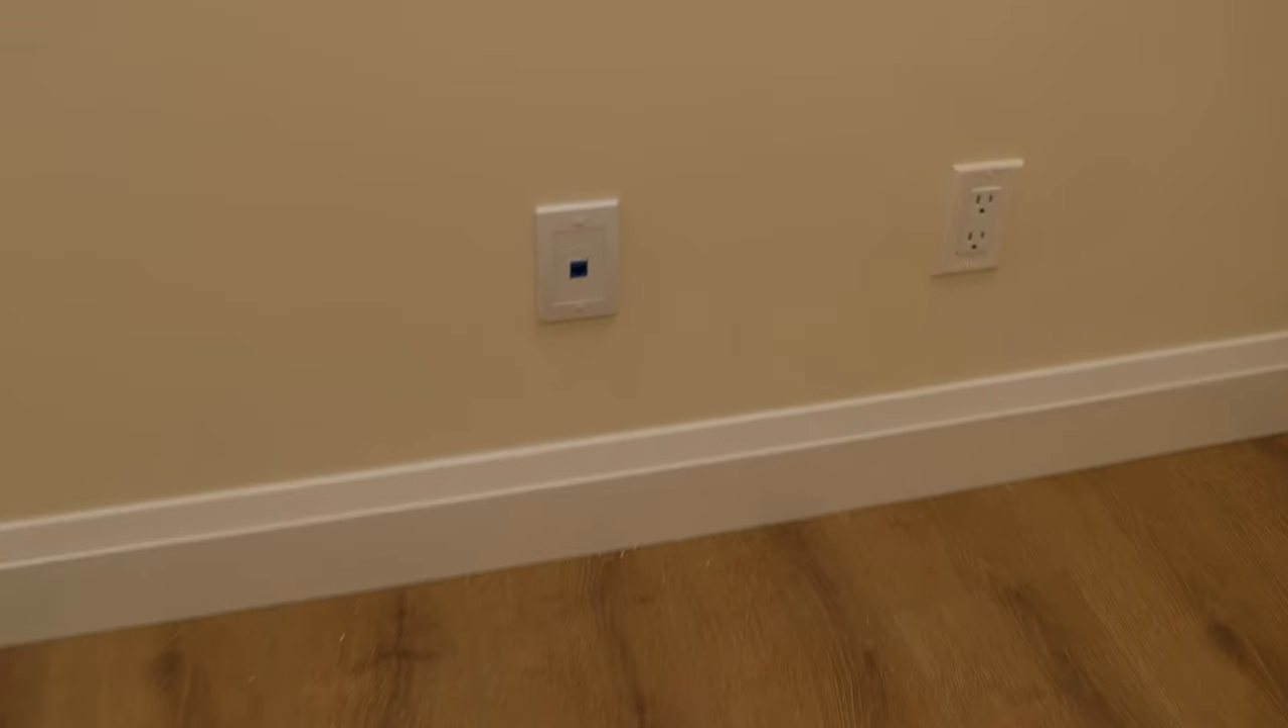And here's our data plates with the keystone jacks in them.